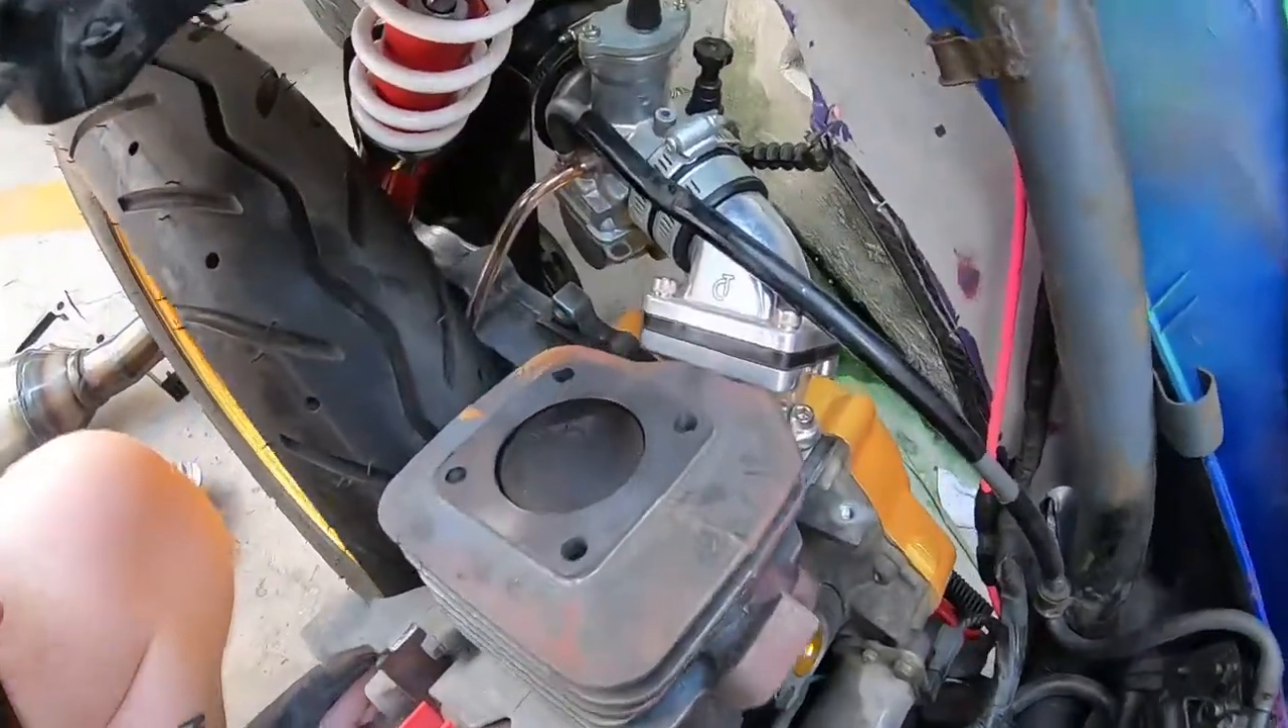Okay guys so now you see I've removed the head.